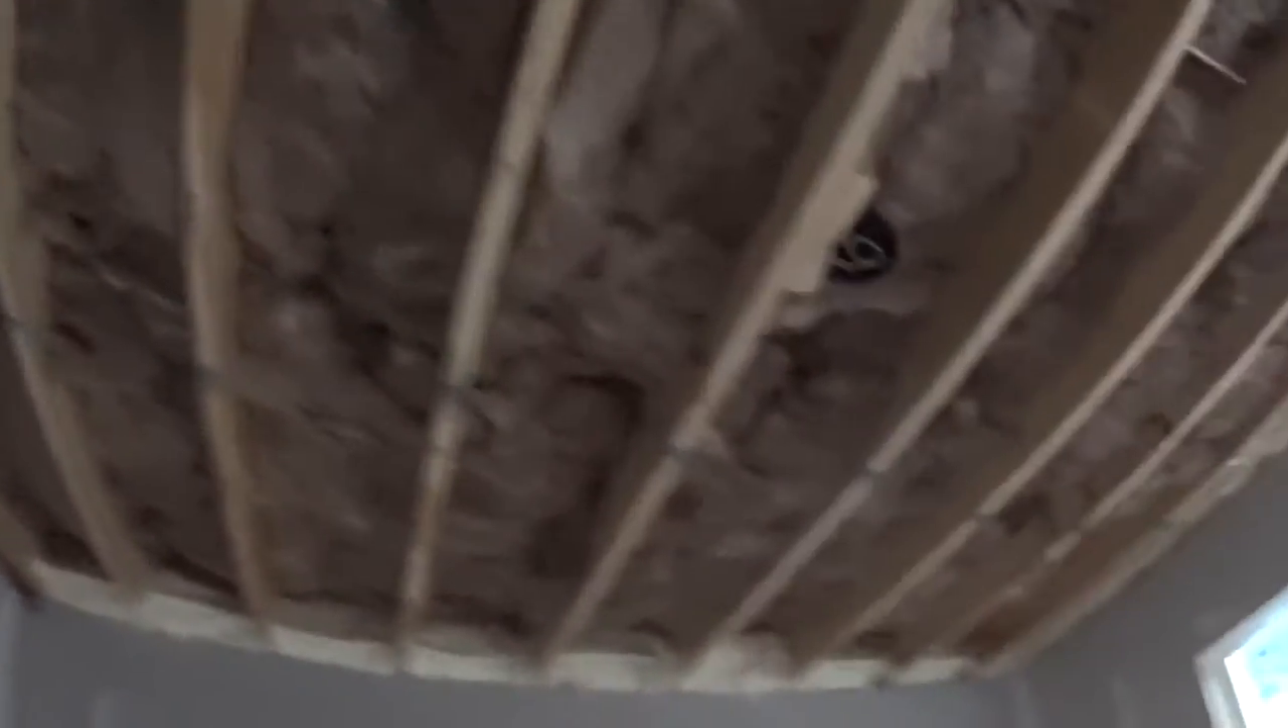And we're still waiting on ceiling drywall here.